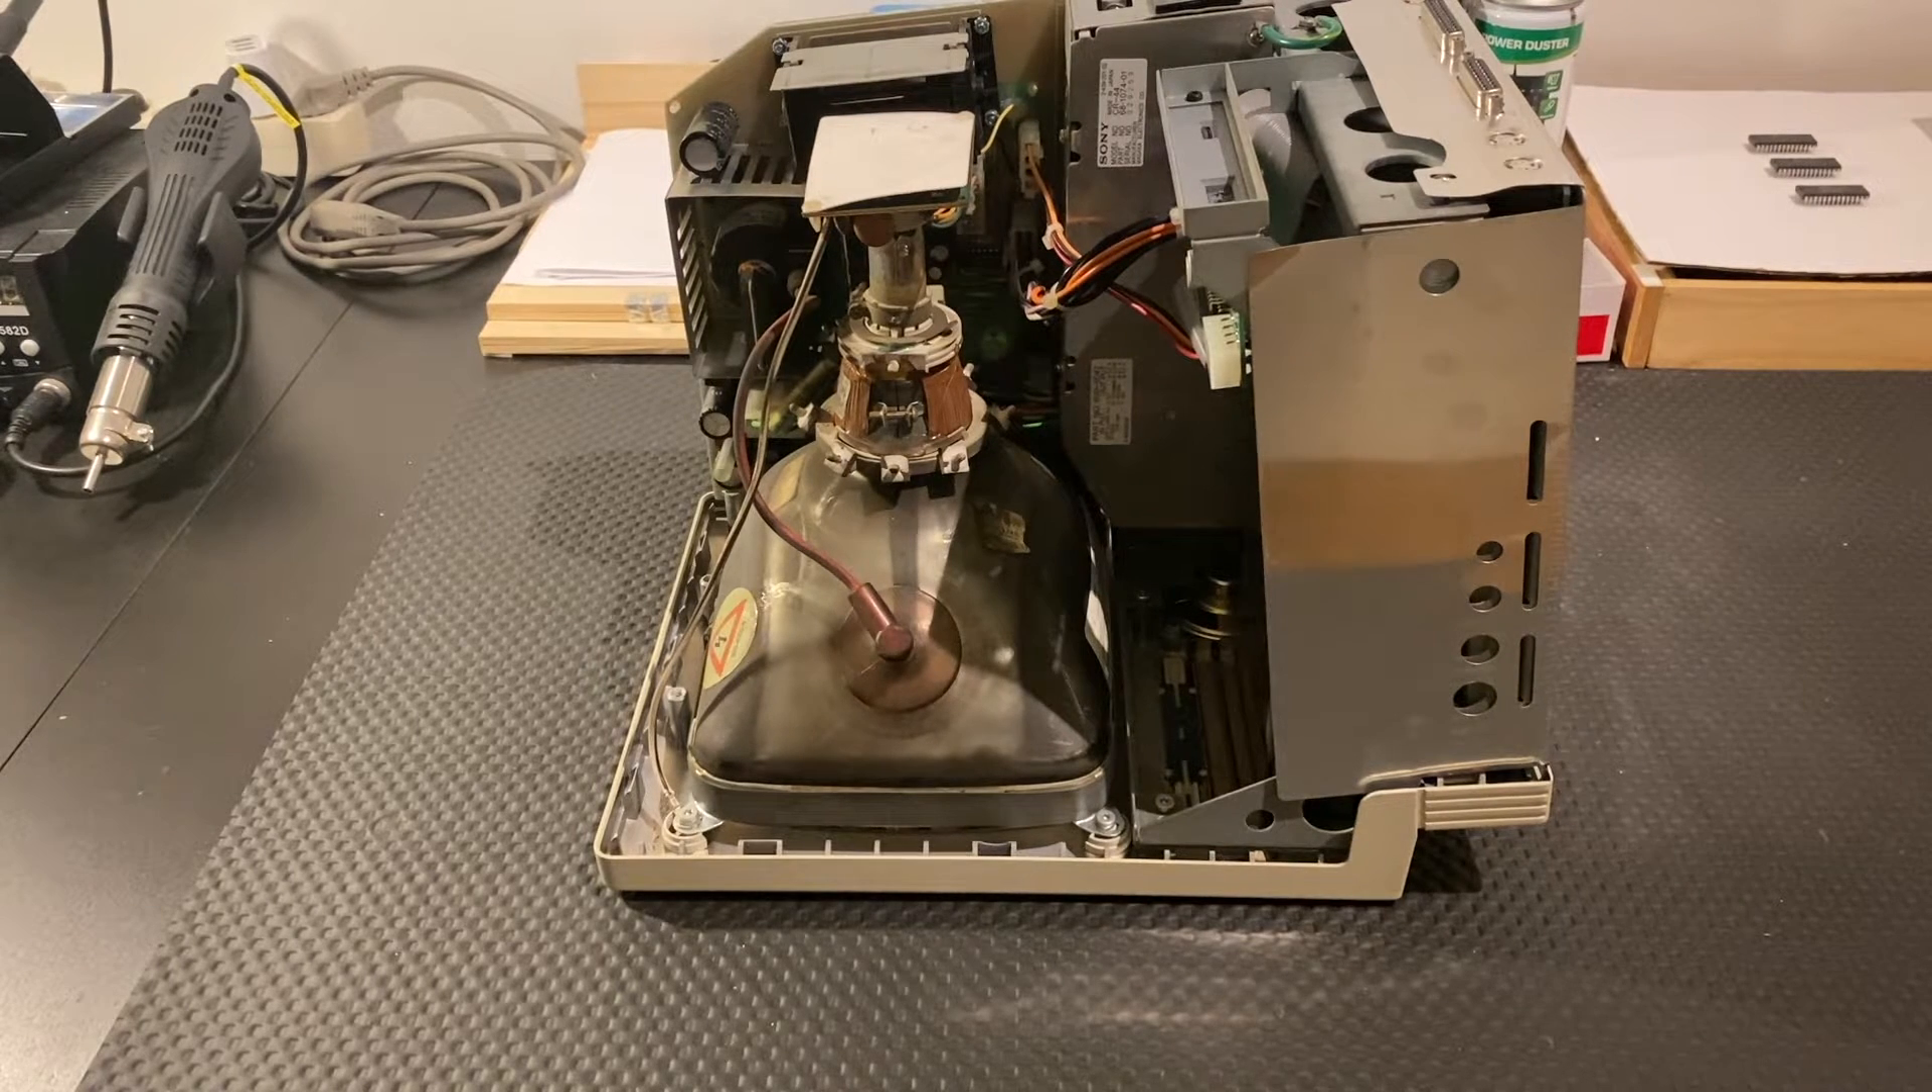Now as you see I have already removed the back case and what we are going to do first is discharging the CRT as a precautionary measure.